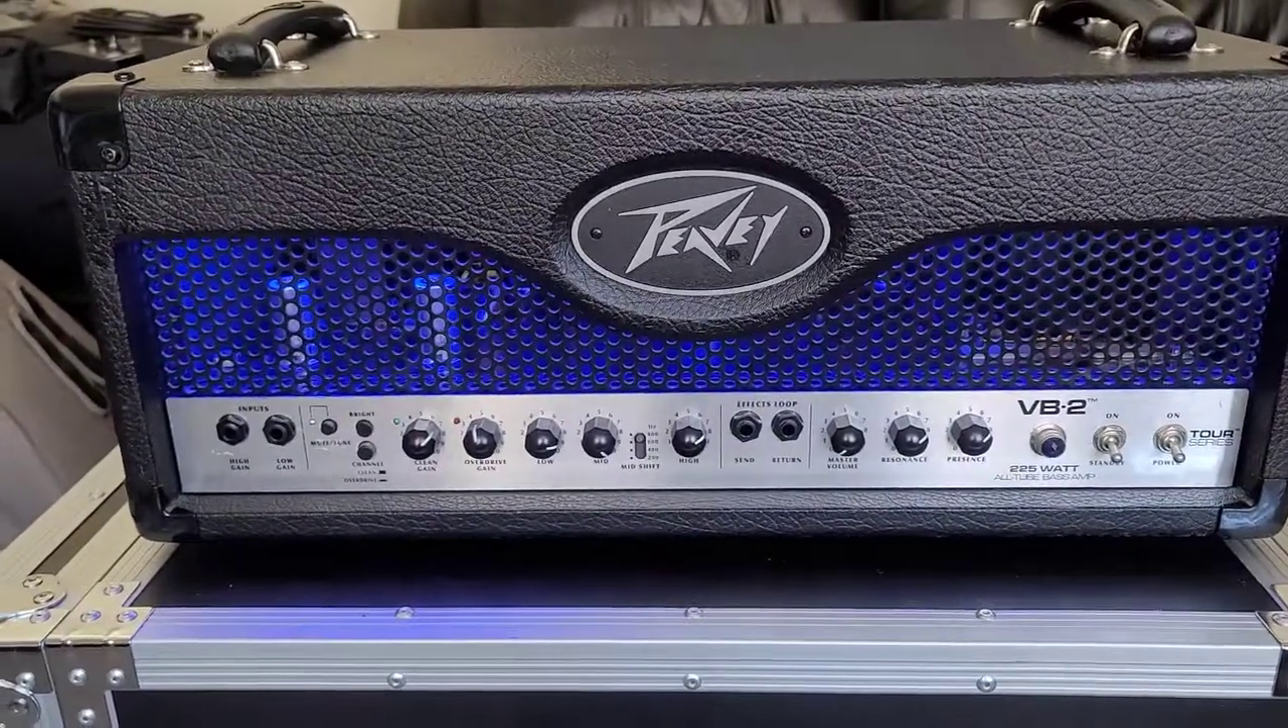Here is the amplifier all put back together, and I also installed some LEDs.